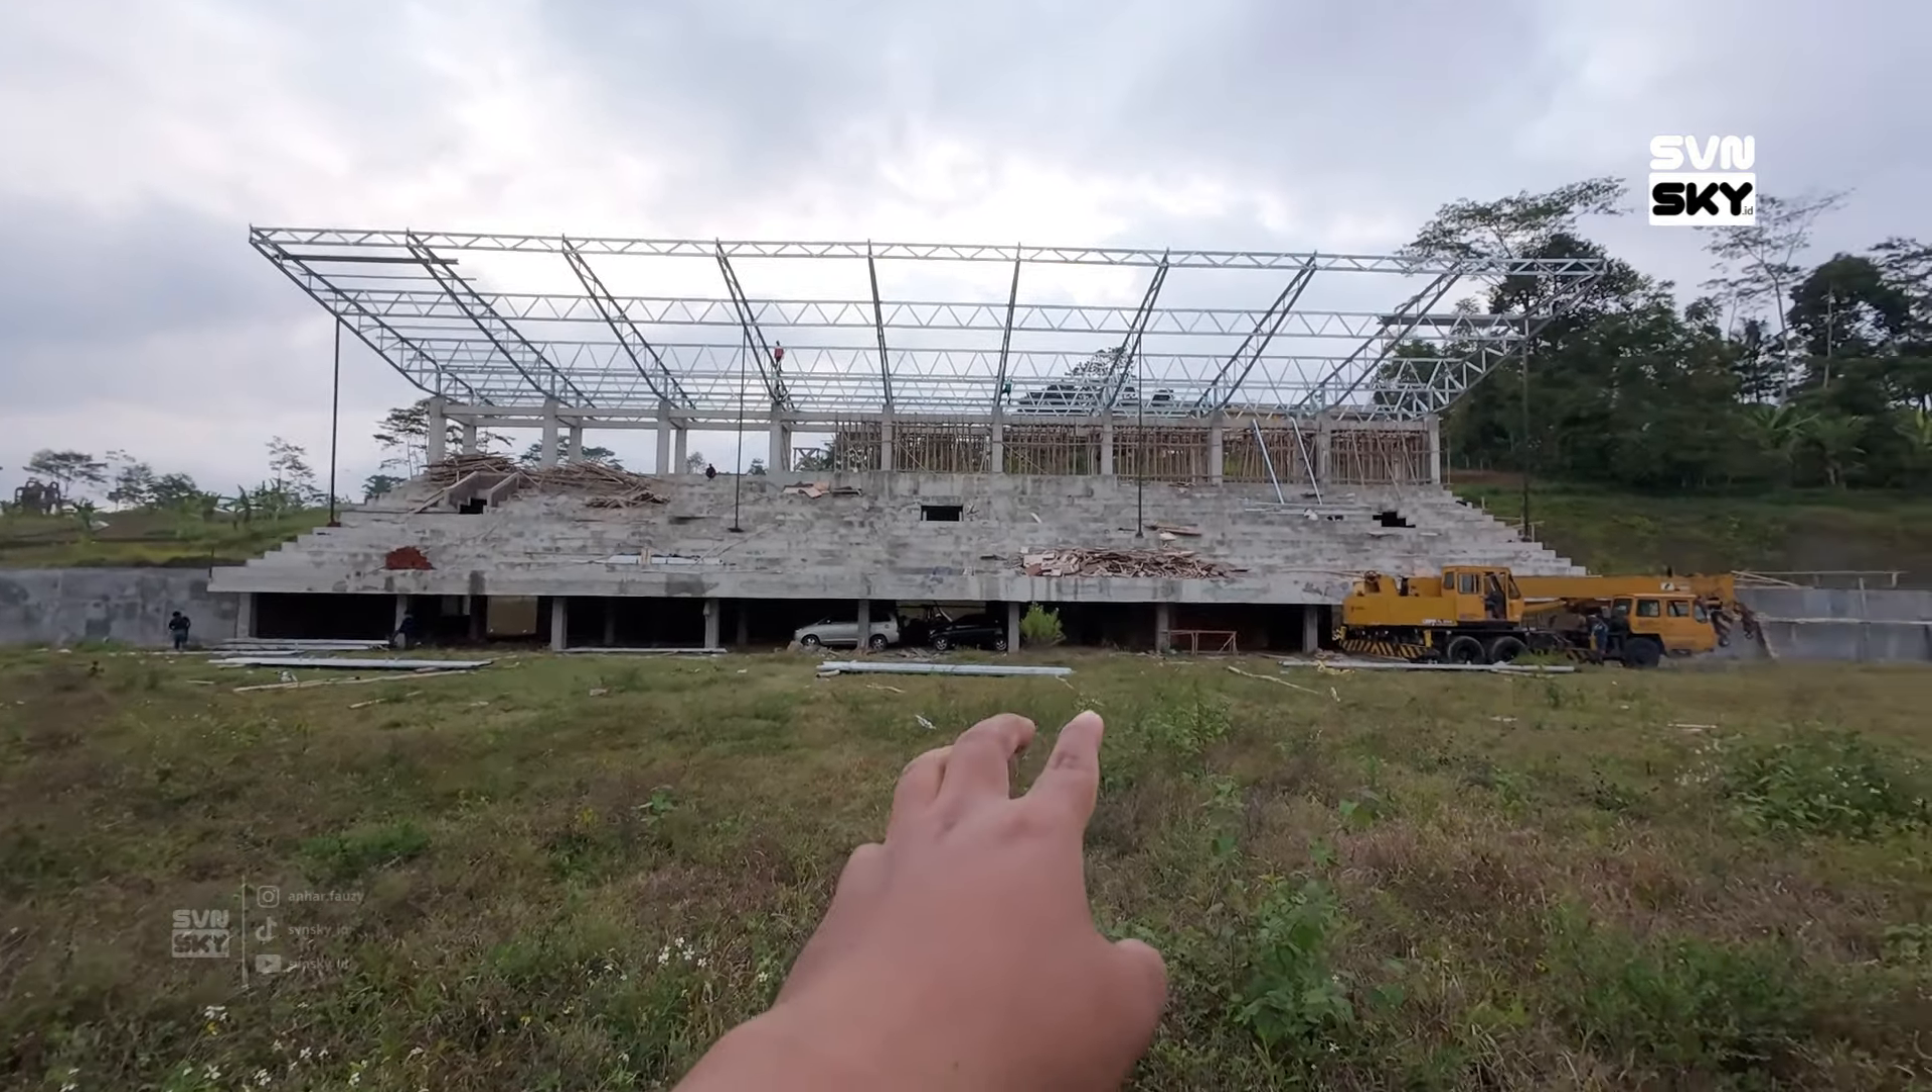Sudah terpasang Kerangkanya Tinggal ada beberapa aja.